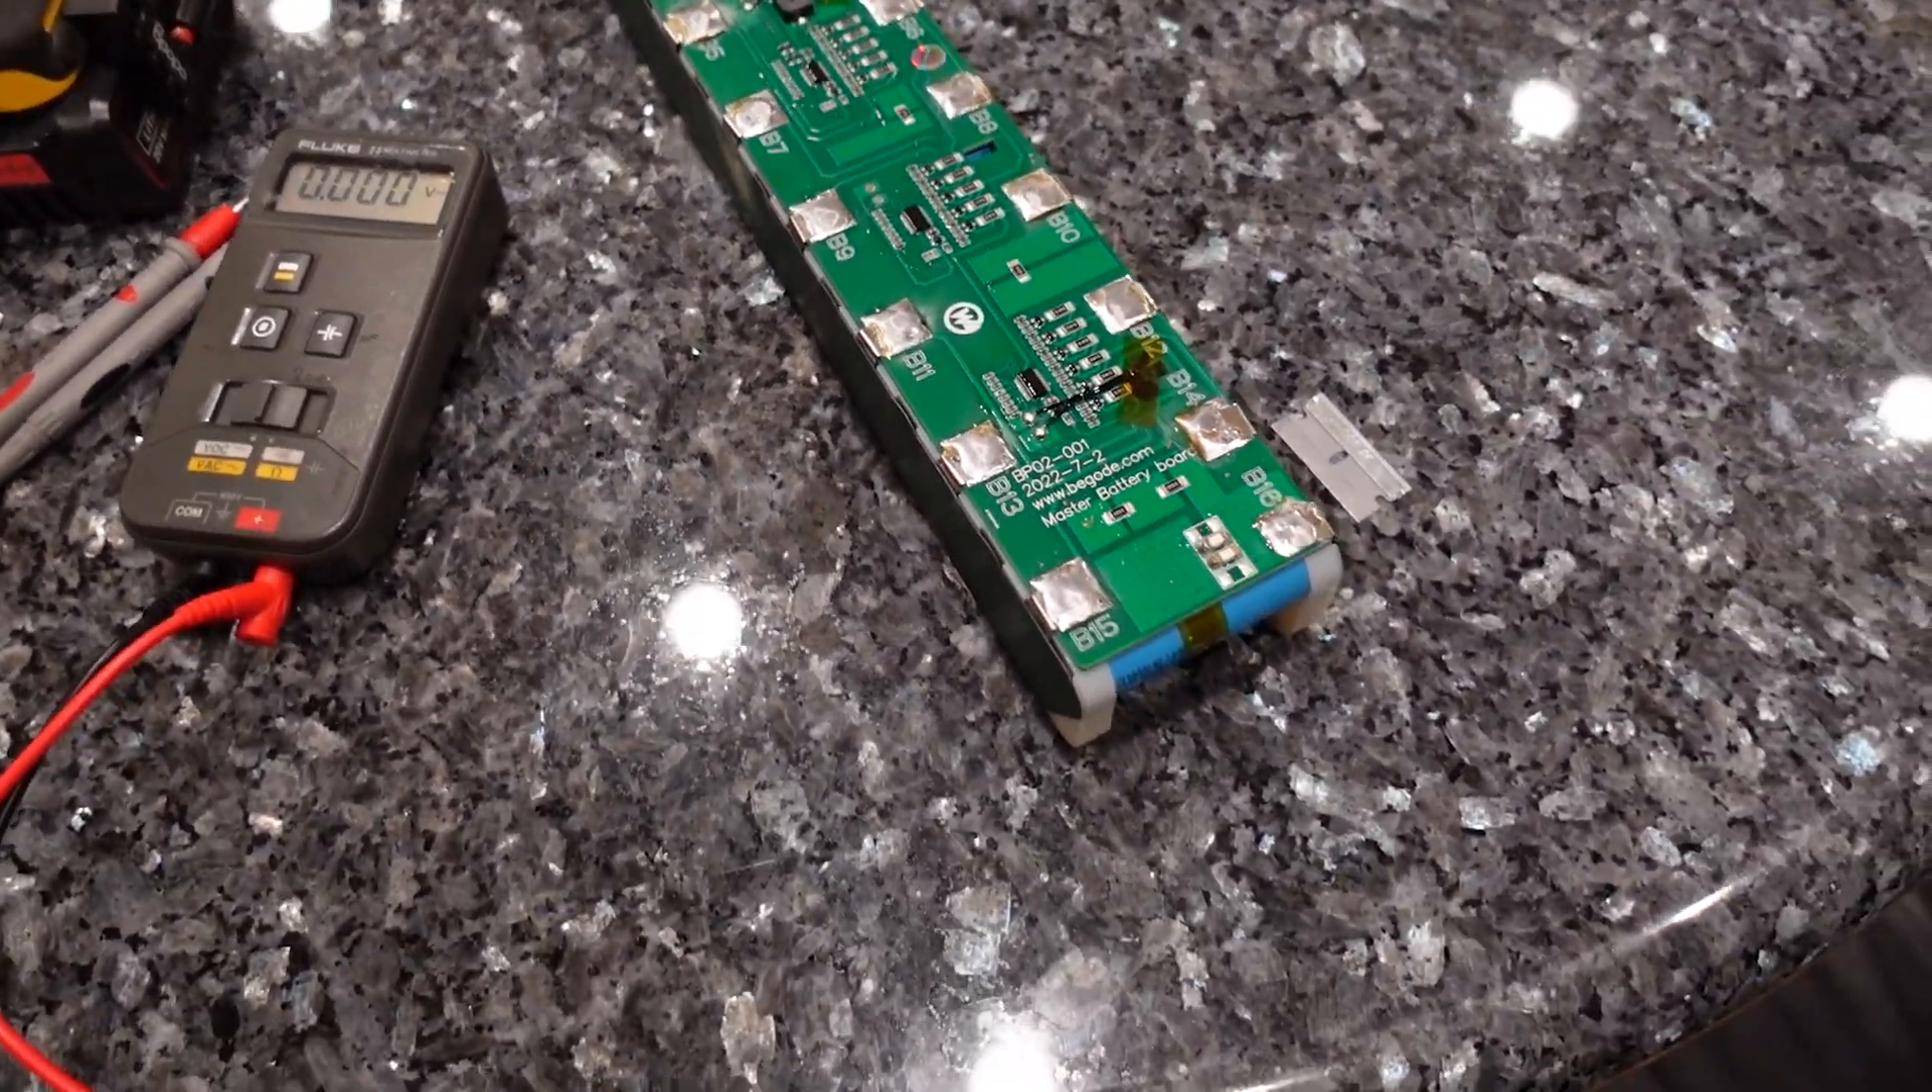Okay so we have made the battery naked.